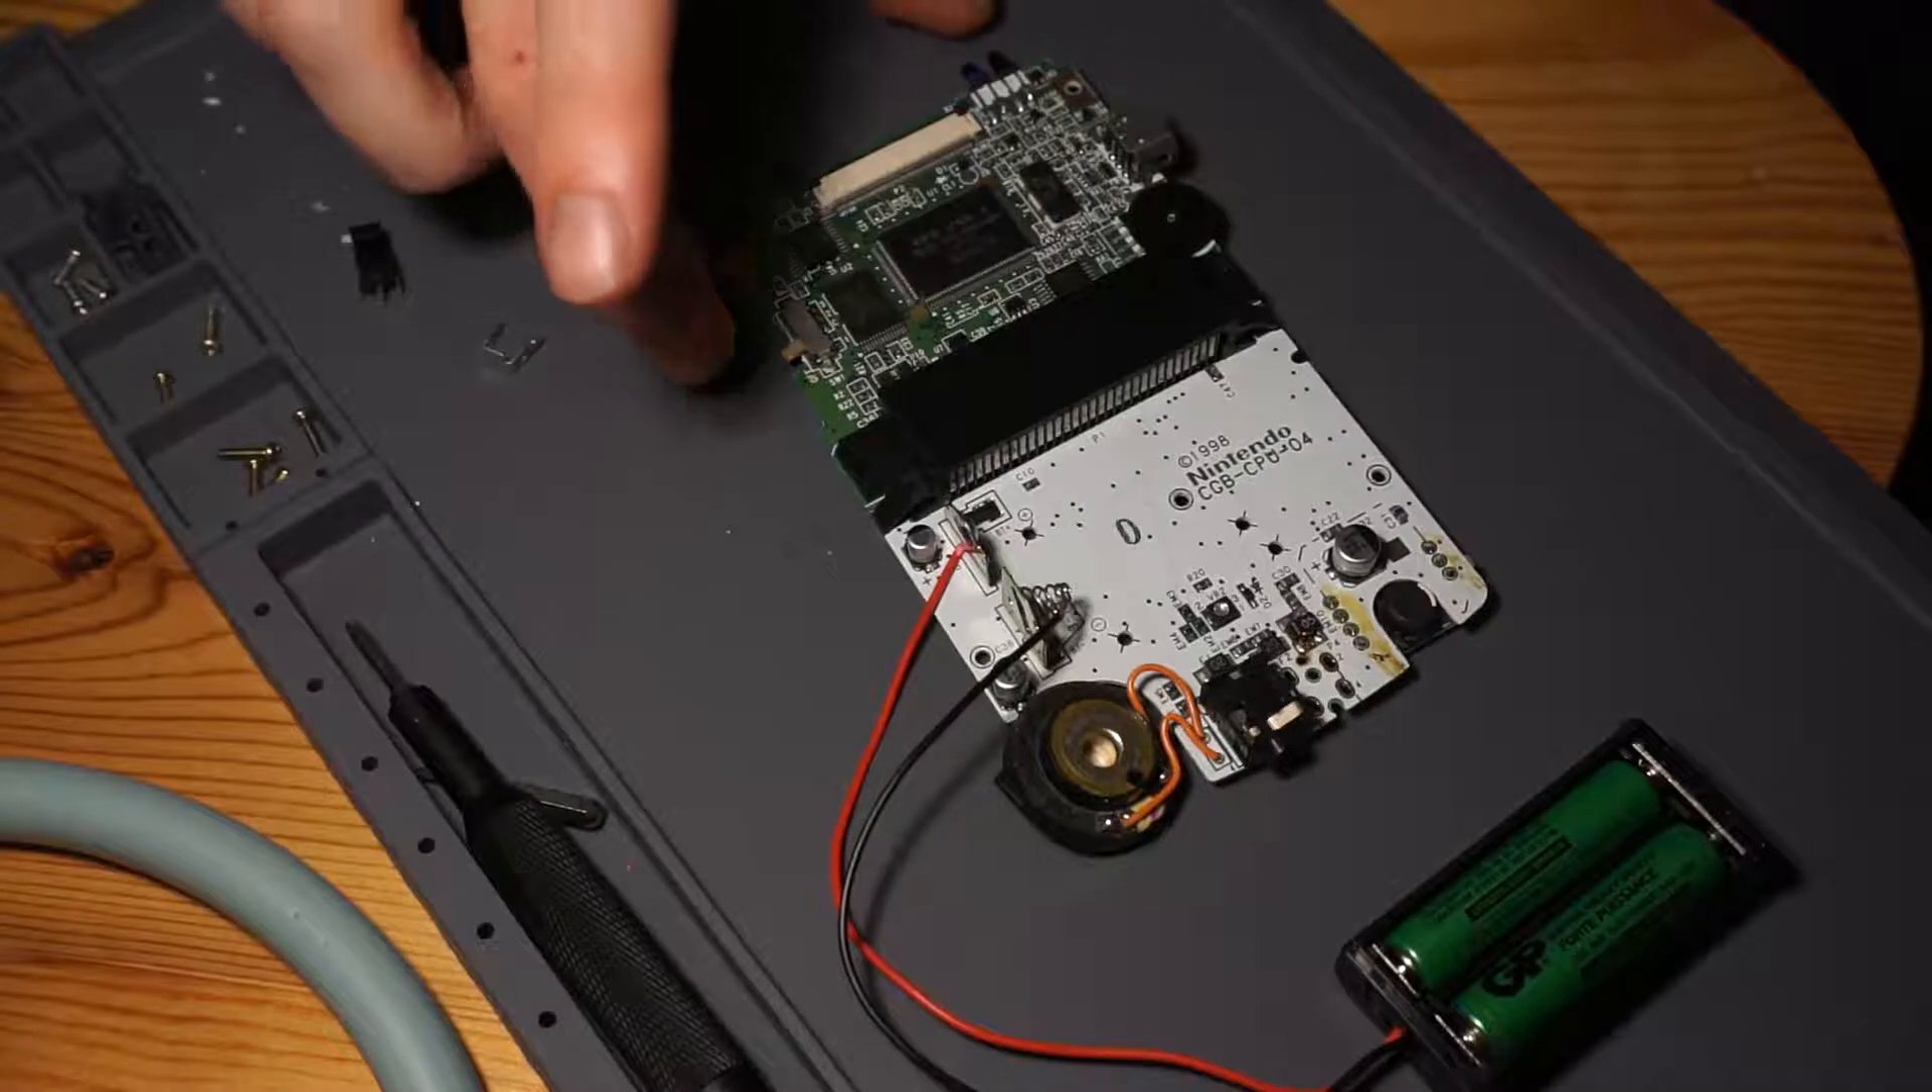So if I er er obviously it's just the board at the moment there's no screen but if I switch it on I get nothing.